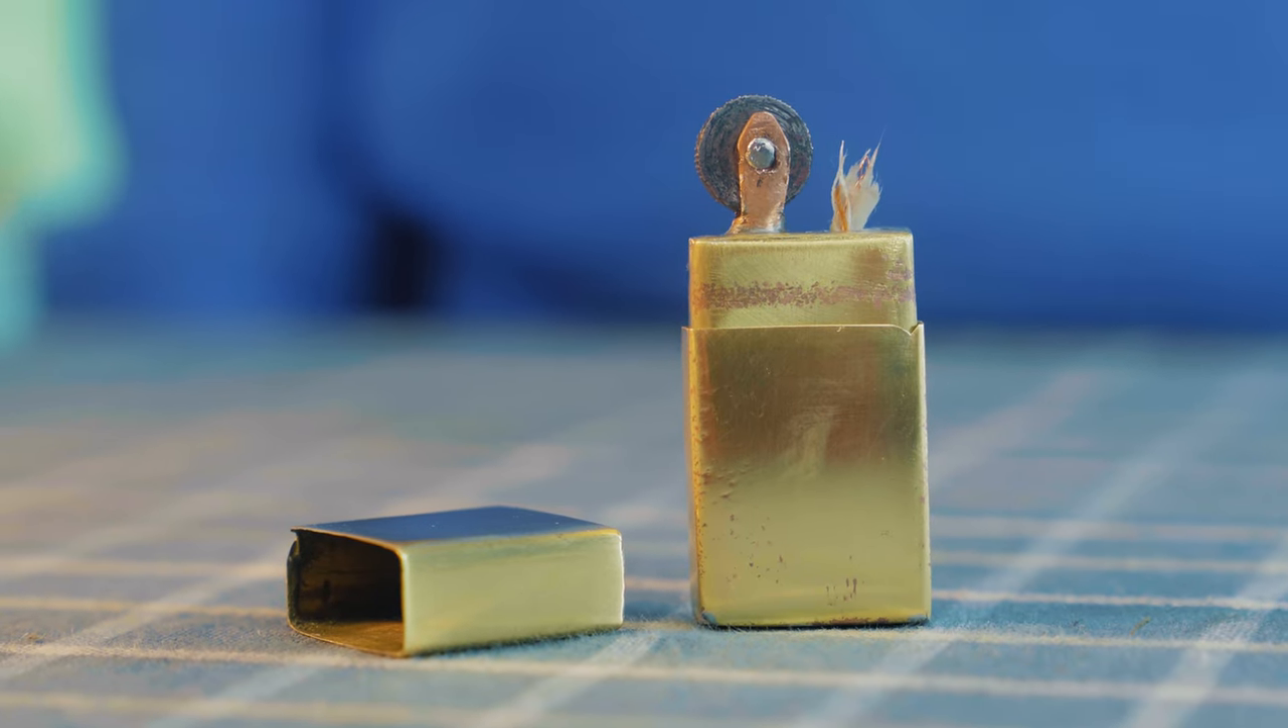We insert the tank into the body. And everything is ready.